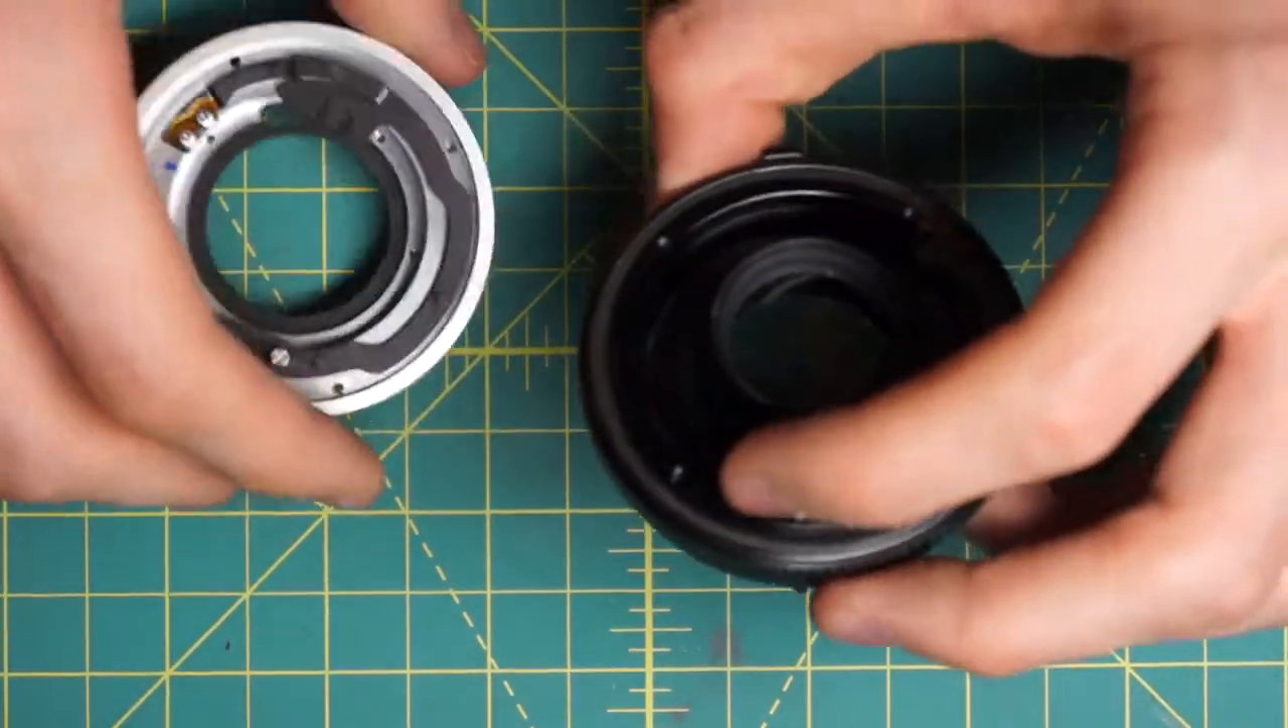And to complete the back reassembly, I have to get this back mounting plate in place.